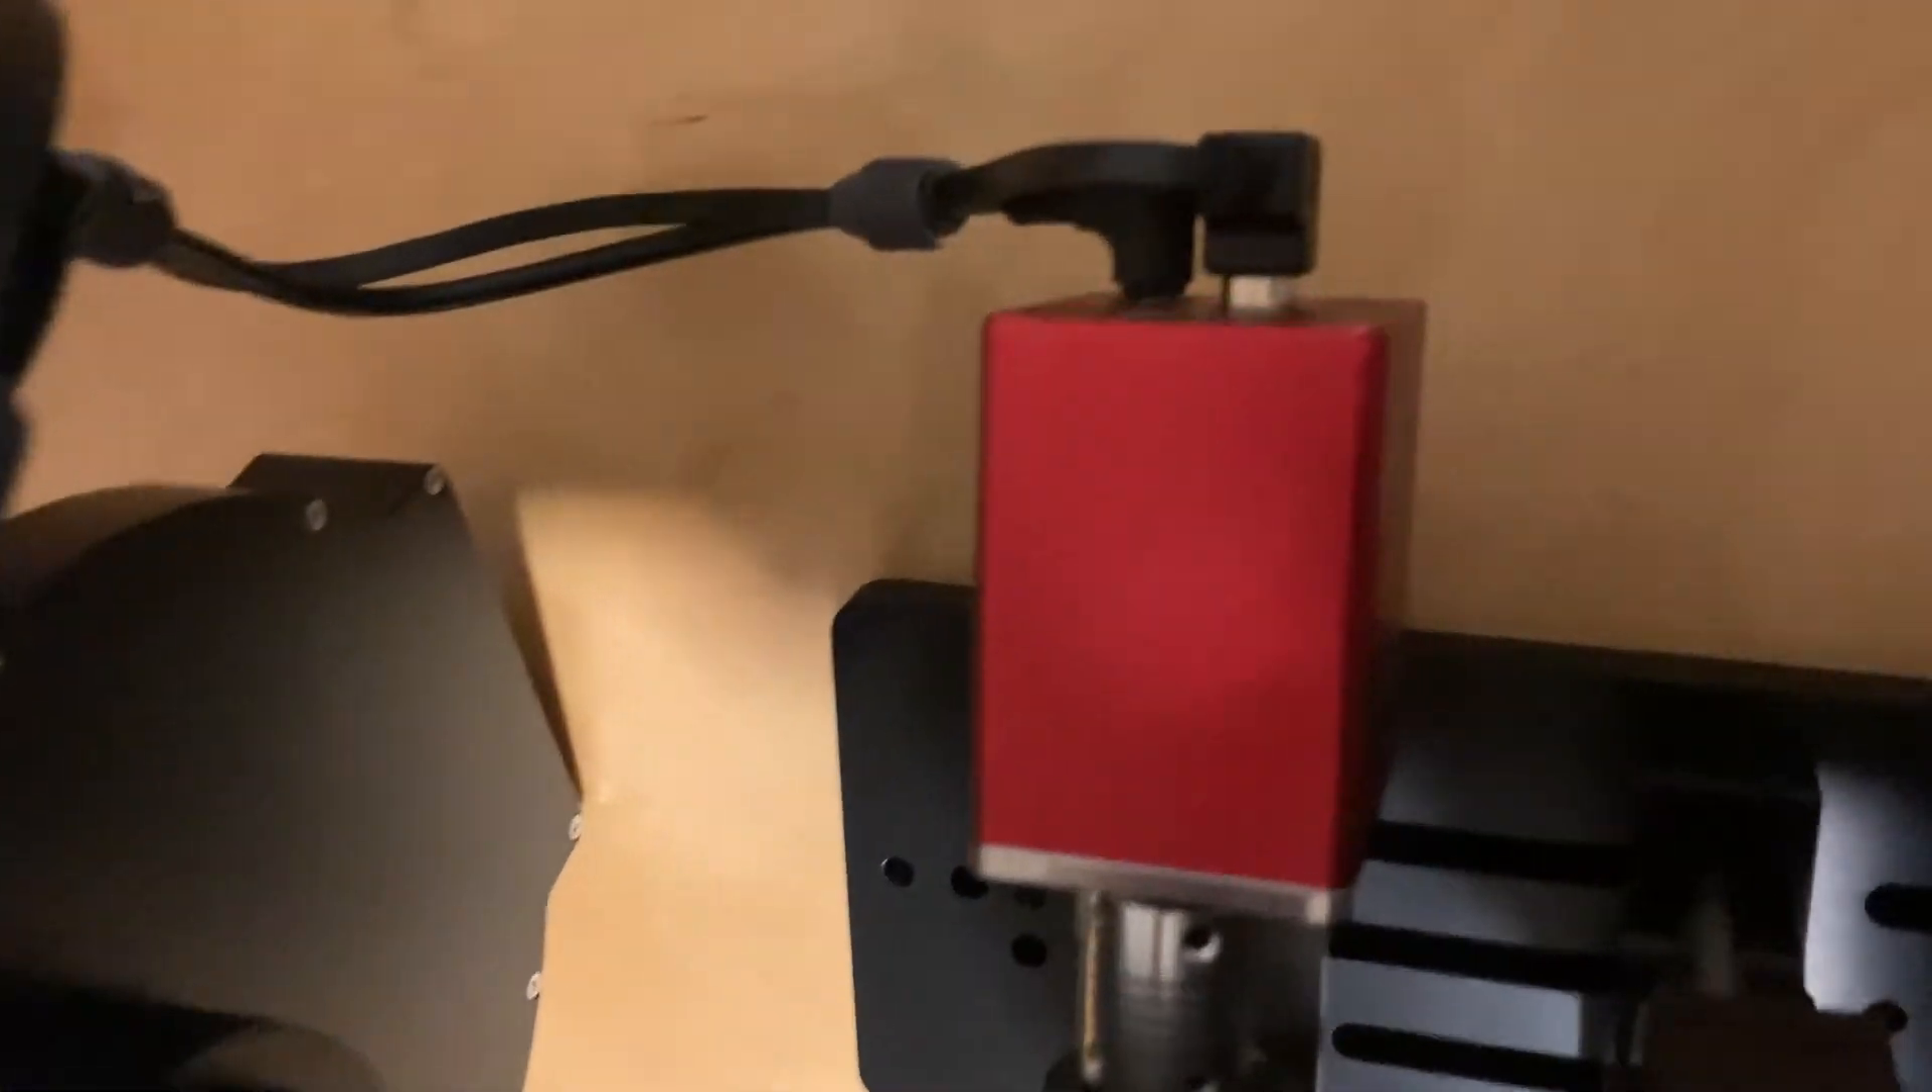Everything's all set up with the electronic auto -focuser. Got all the cables cleaned up.